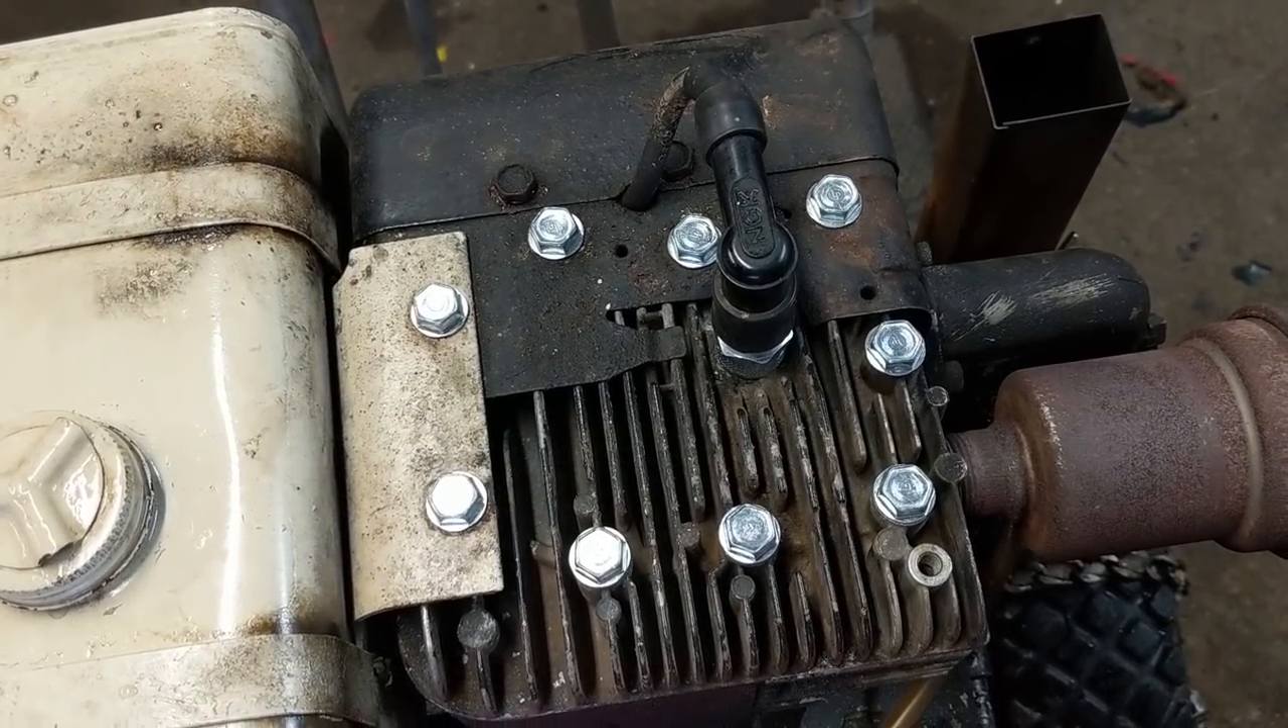And I have installed nine new head bolts you can see it there, but there is some confusion as to which head bolts you're supposed to use.